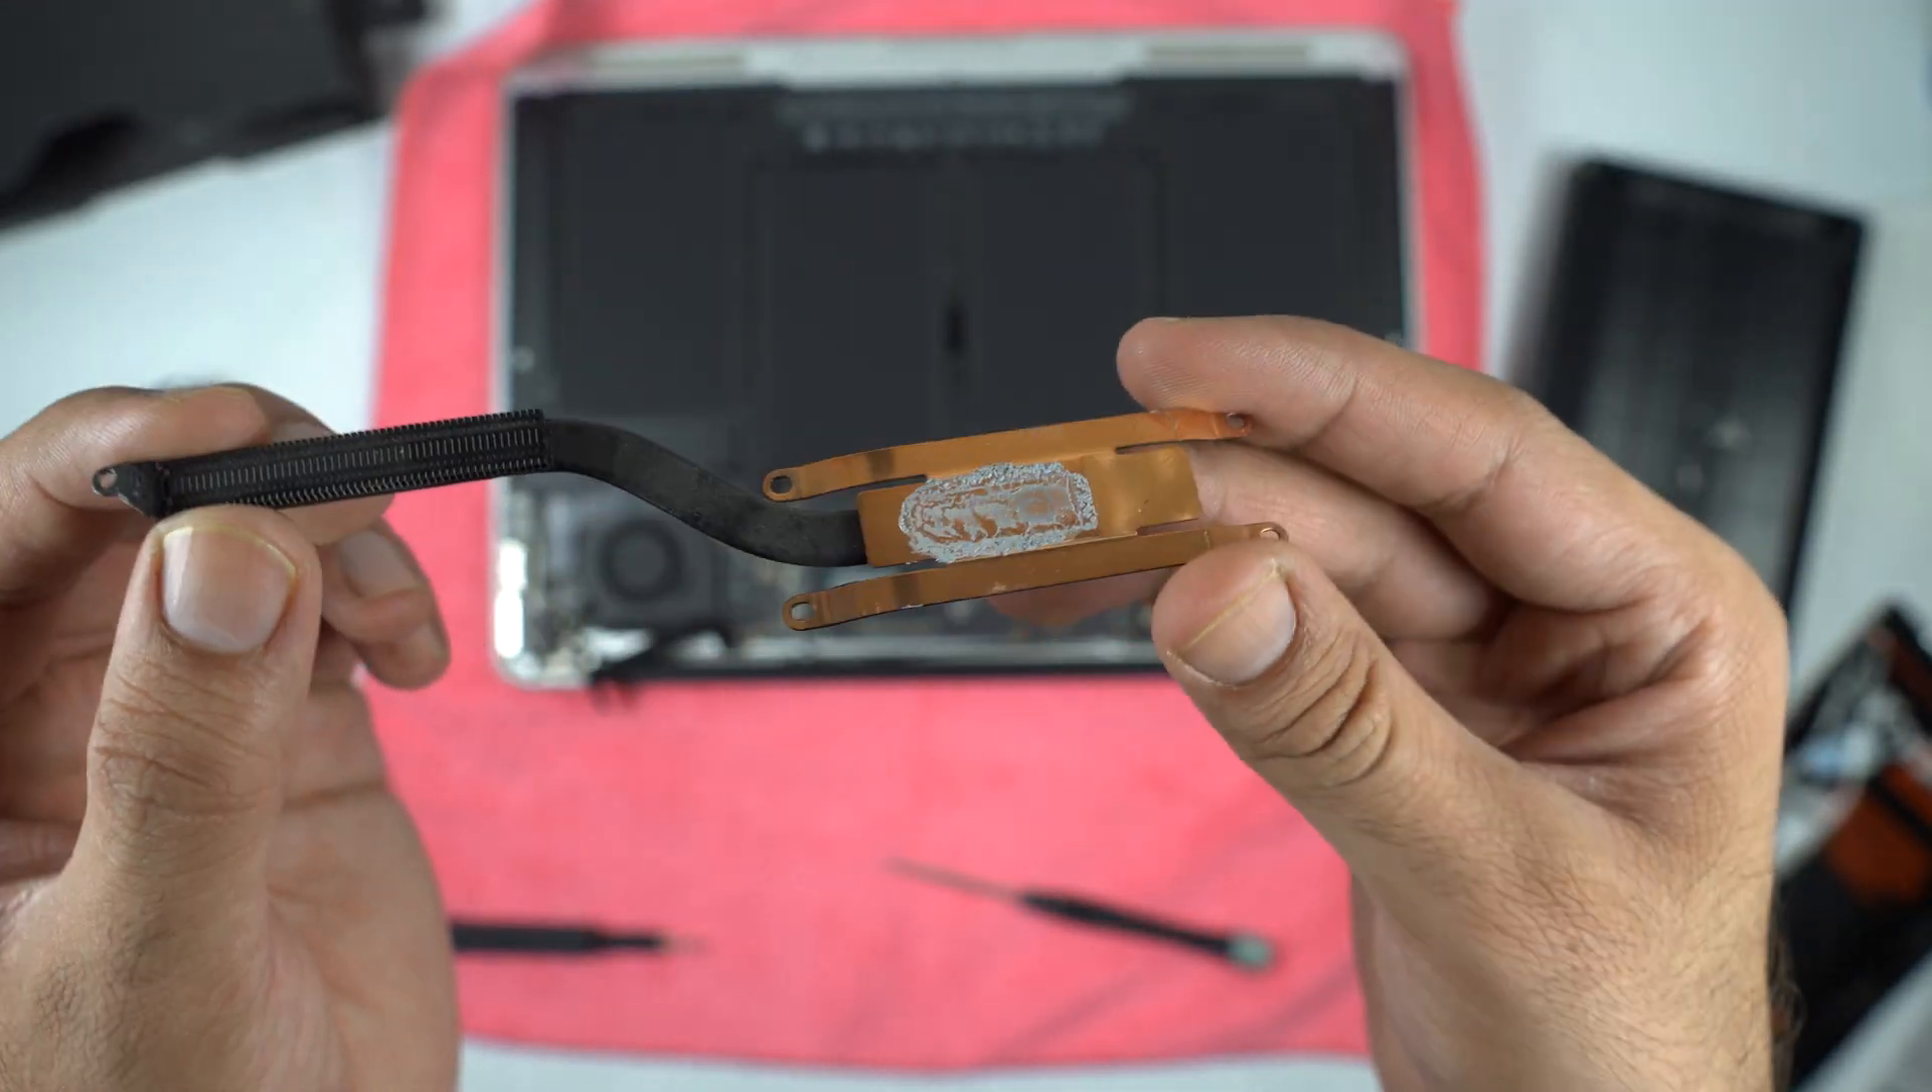Finally I ended up removing the small heat sink.